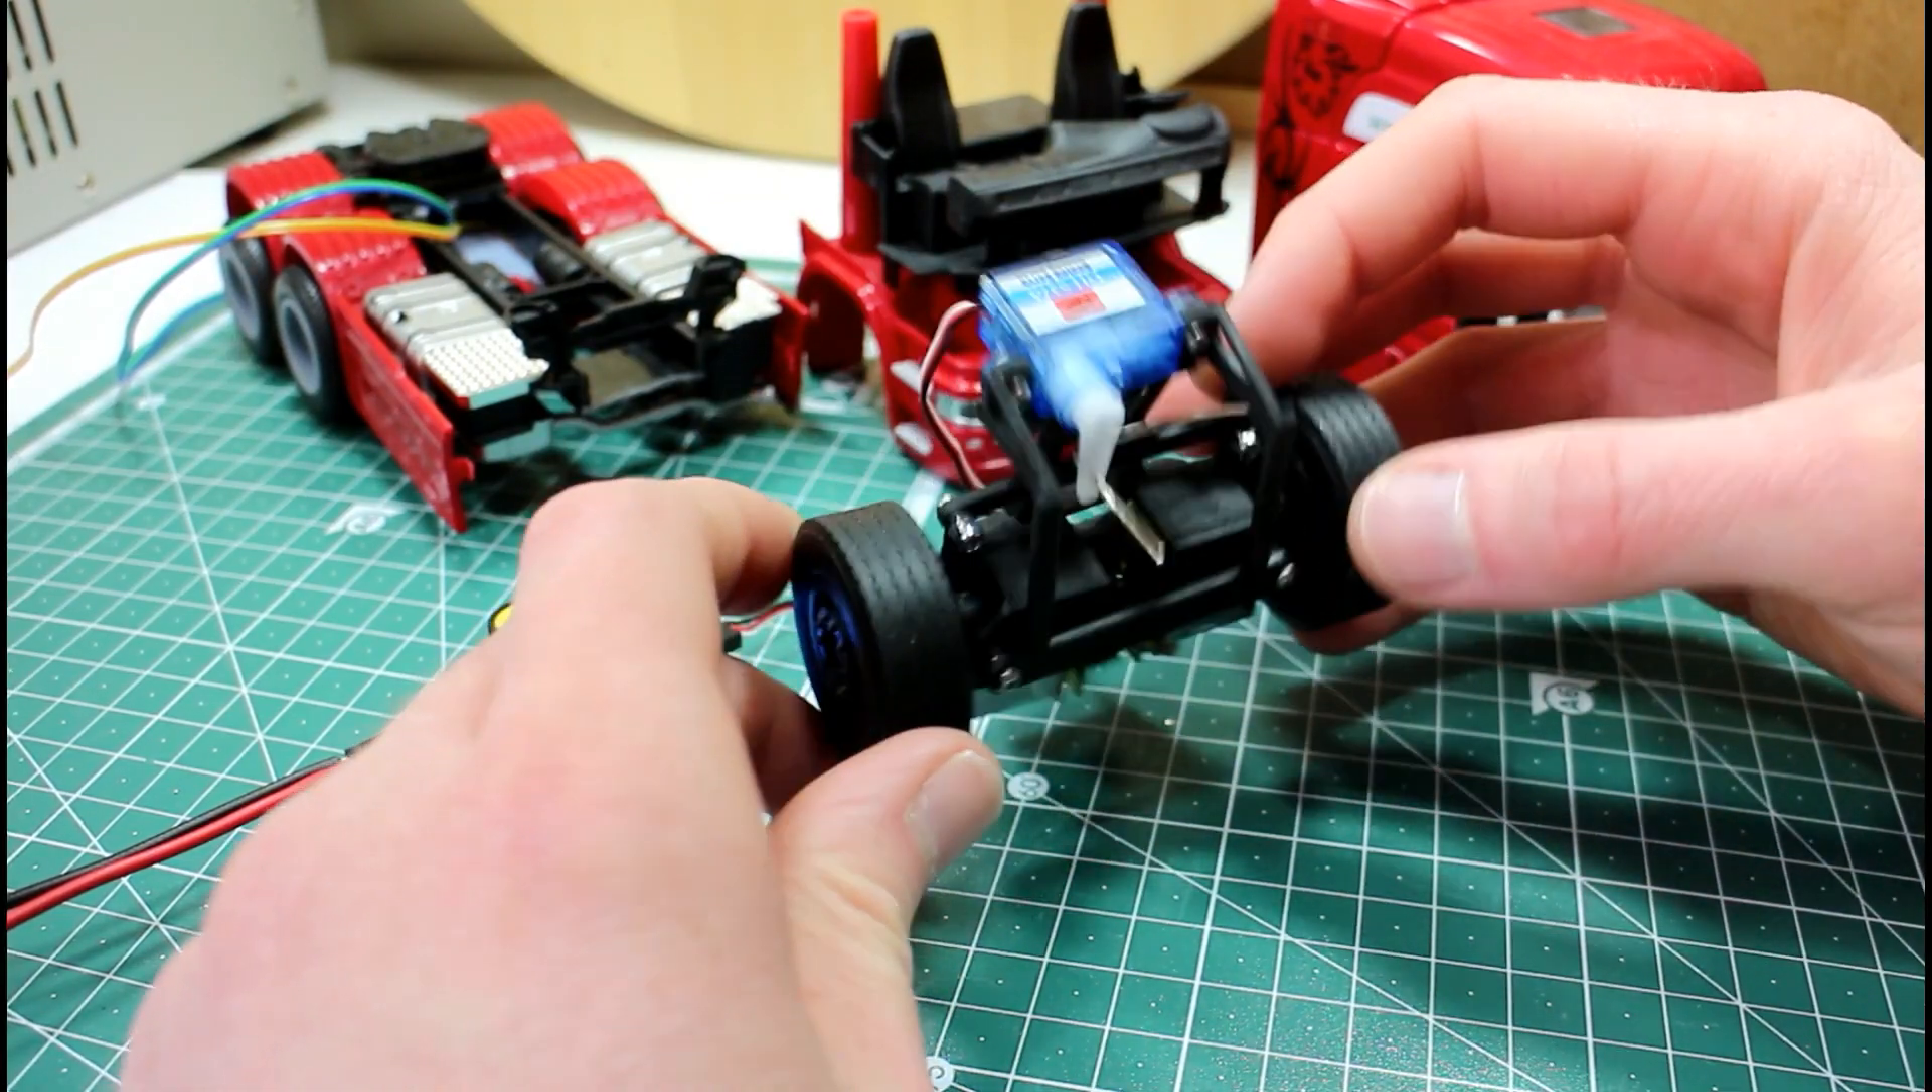The front components are now assembled here.